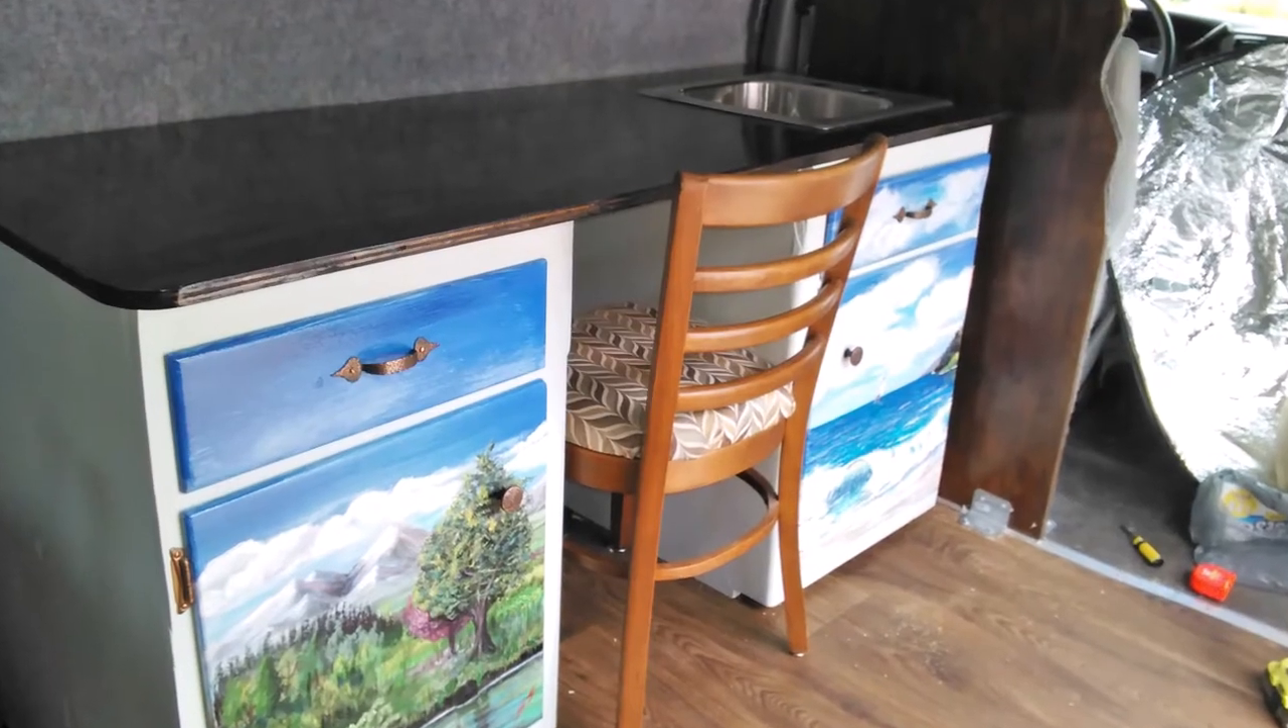And this is how the whole thing looks when it's put together with the doors in place and the drawers and the countertop and the sink and the whole nine yards.